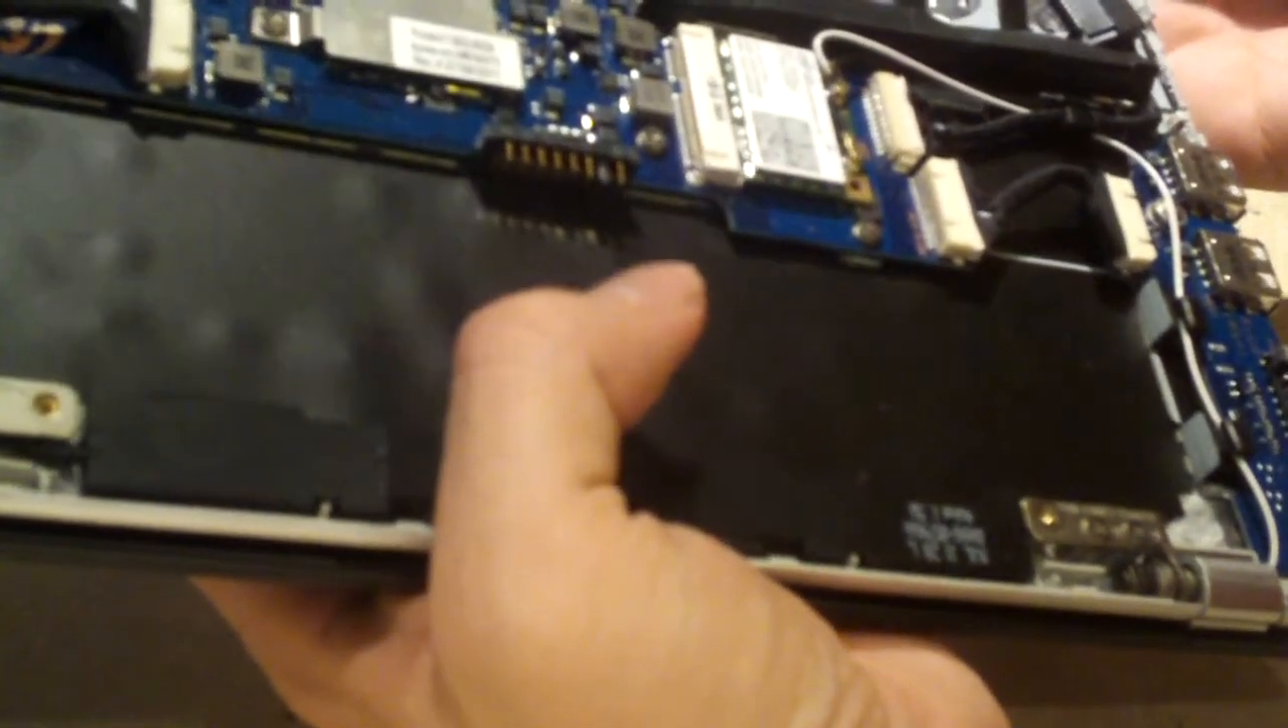With the bottom off, you have access to your motherboard and, you know, things like that.